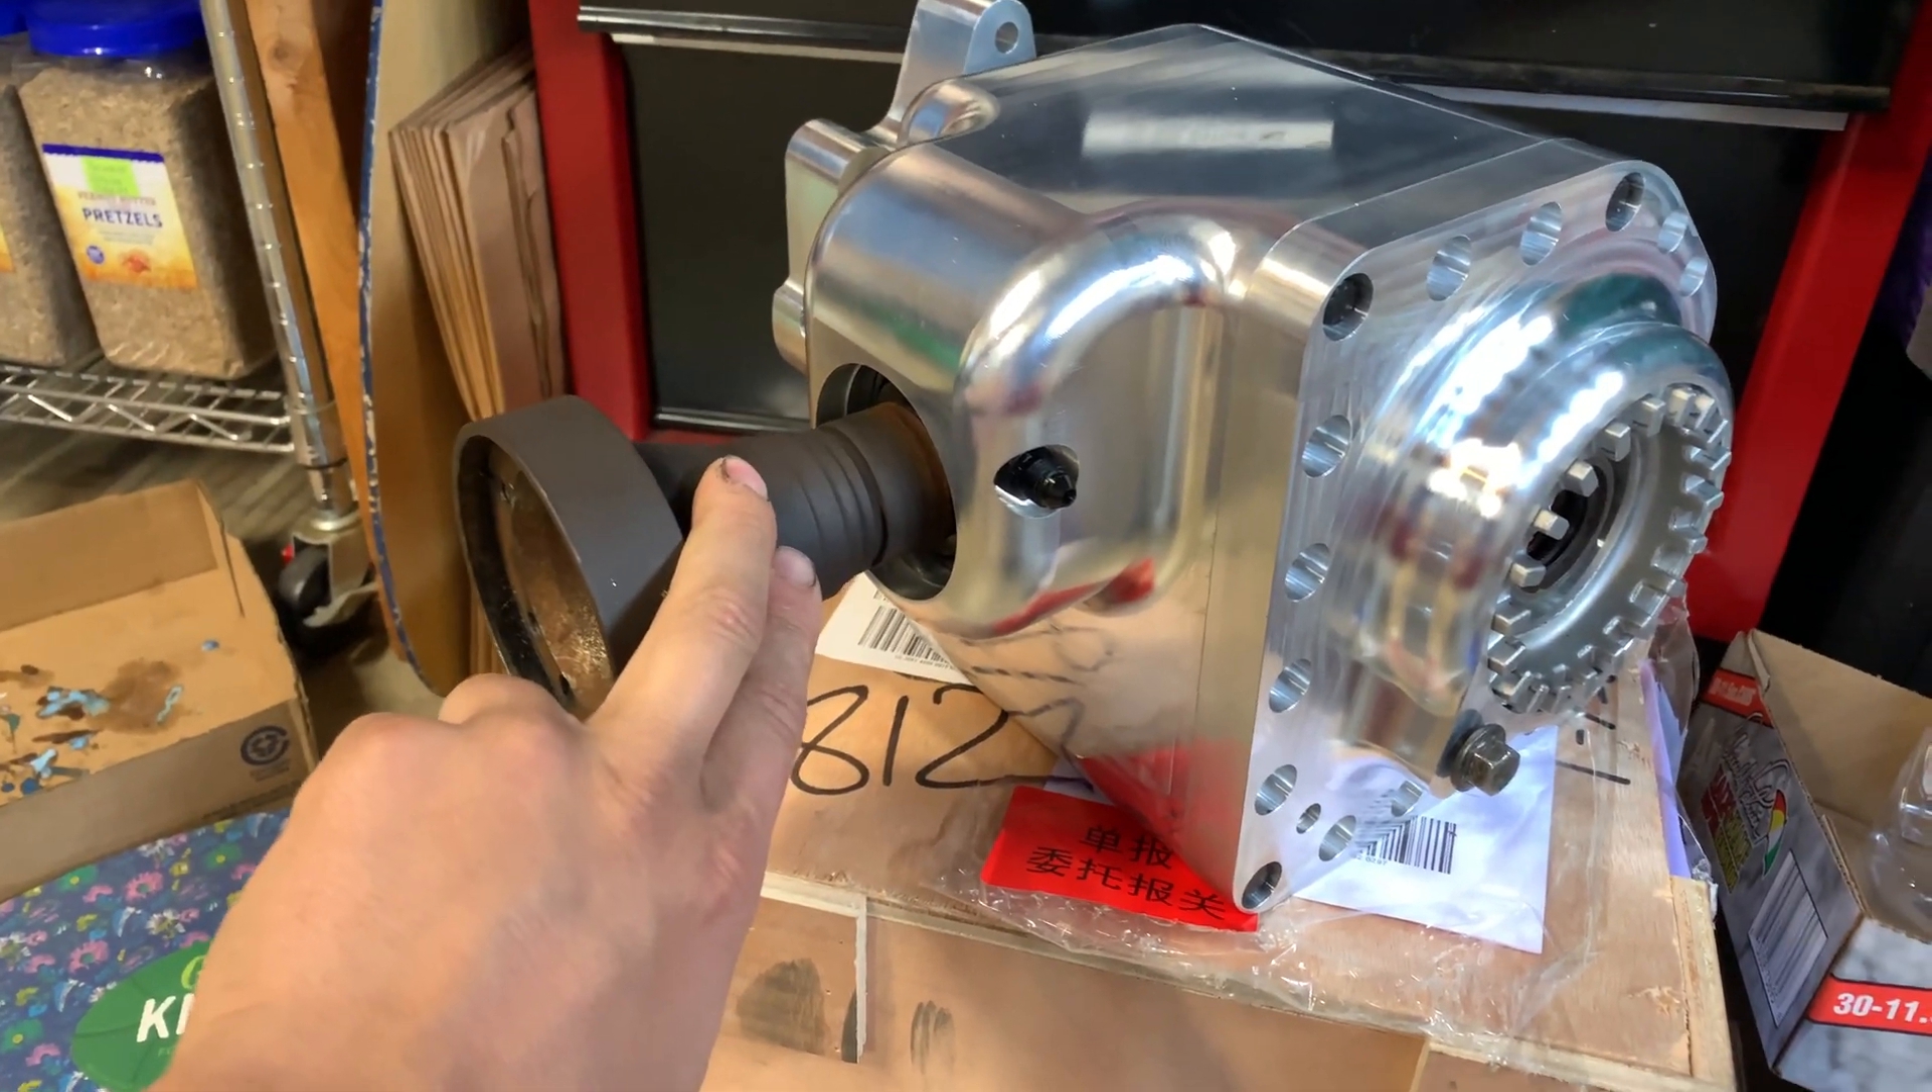I got the unit fully assembled and everything.